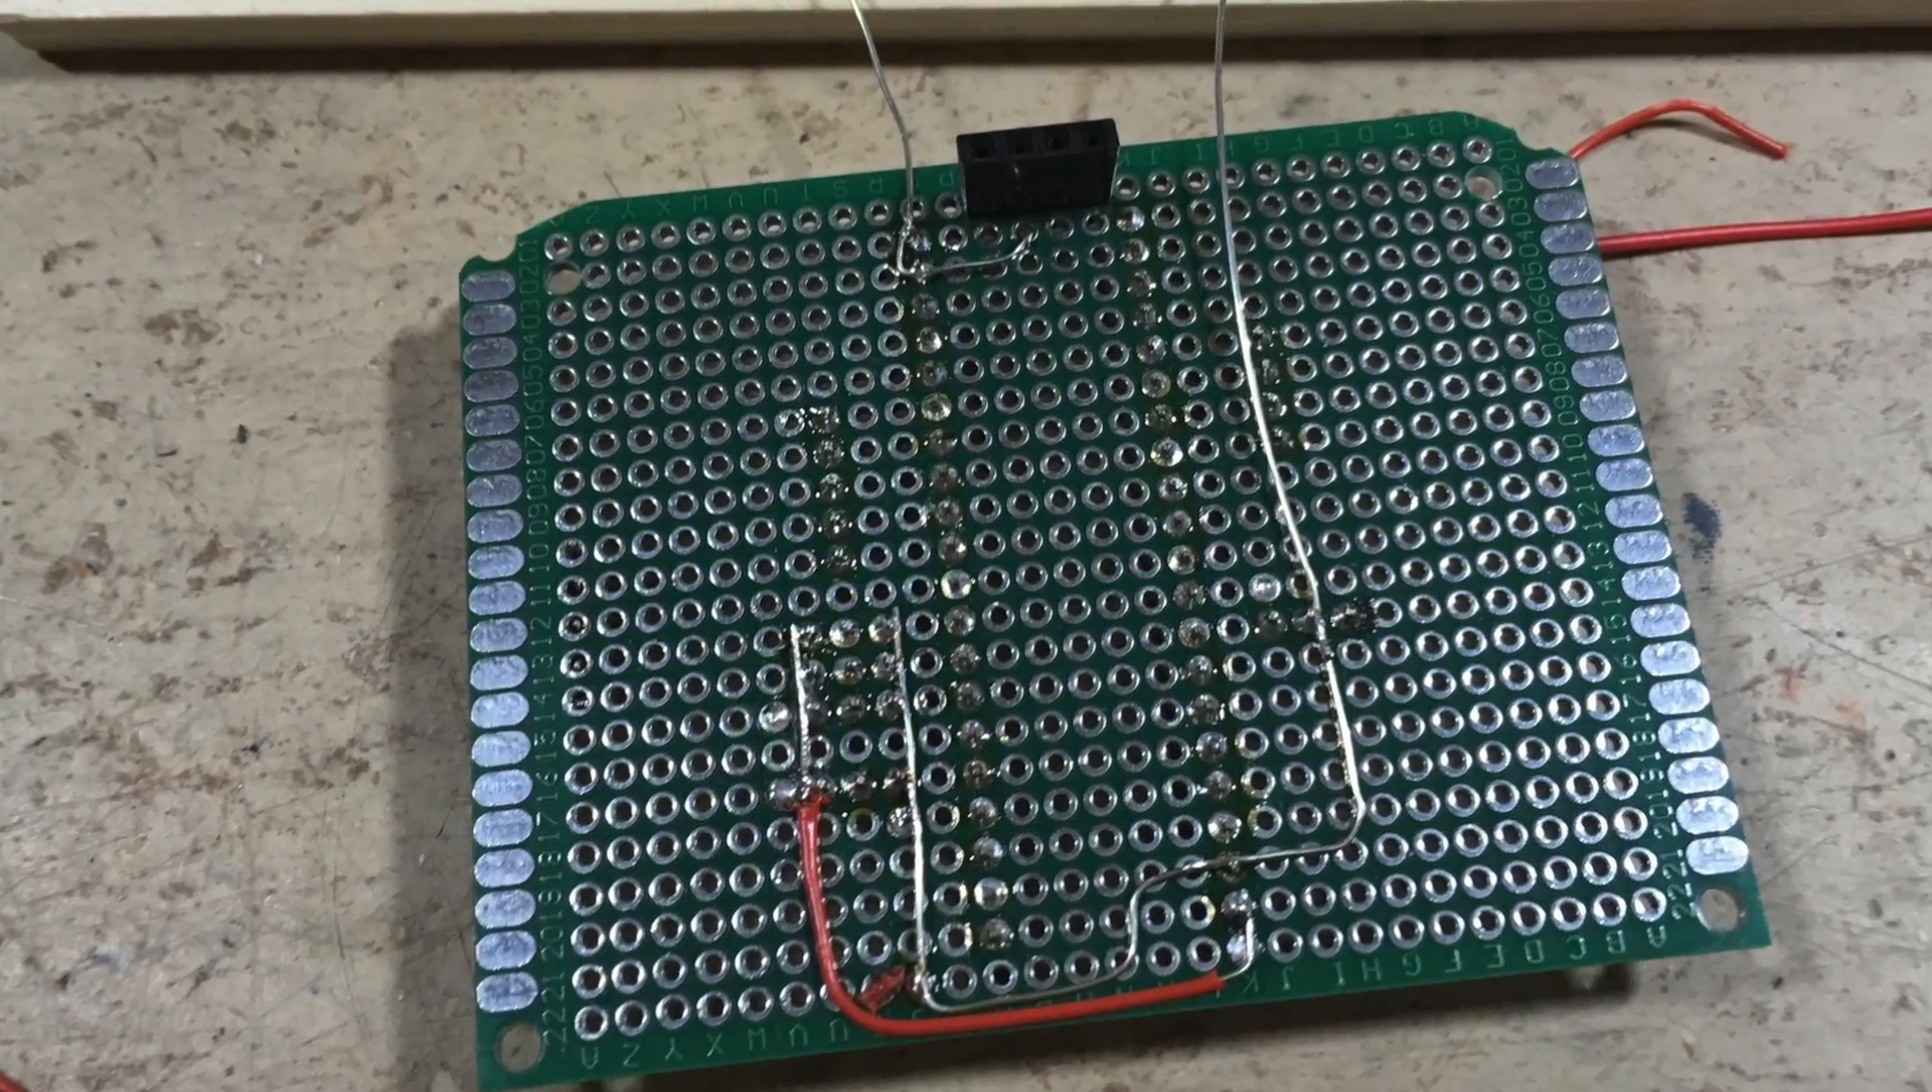Here you can see the wiring in progress.